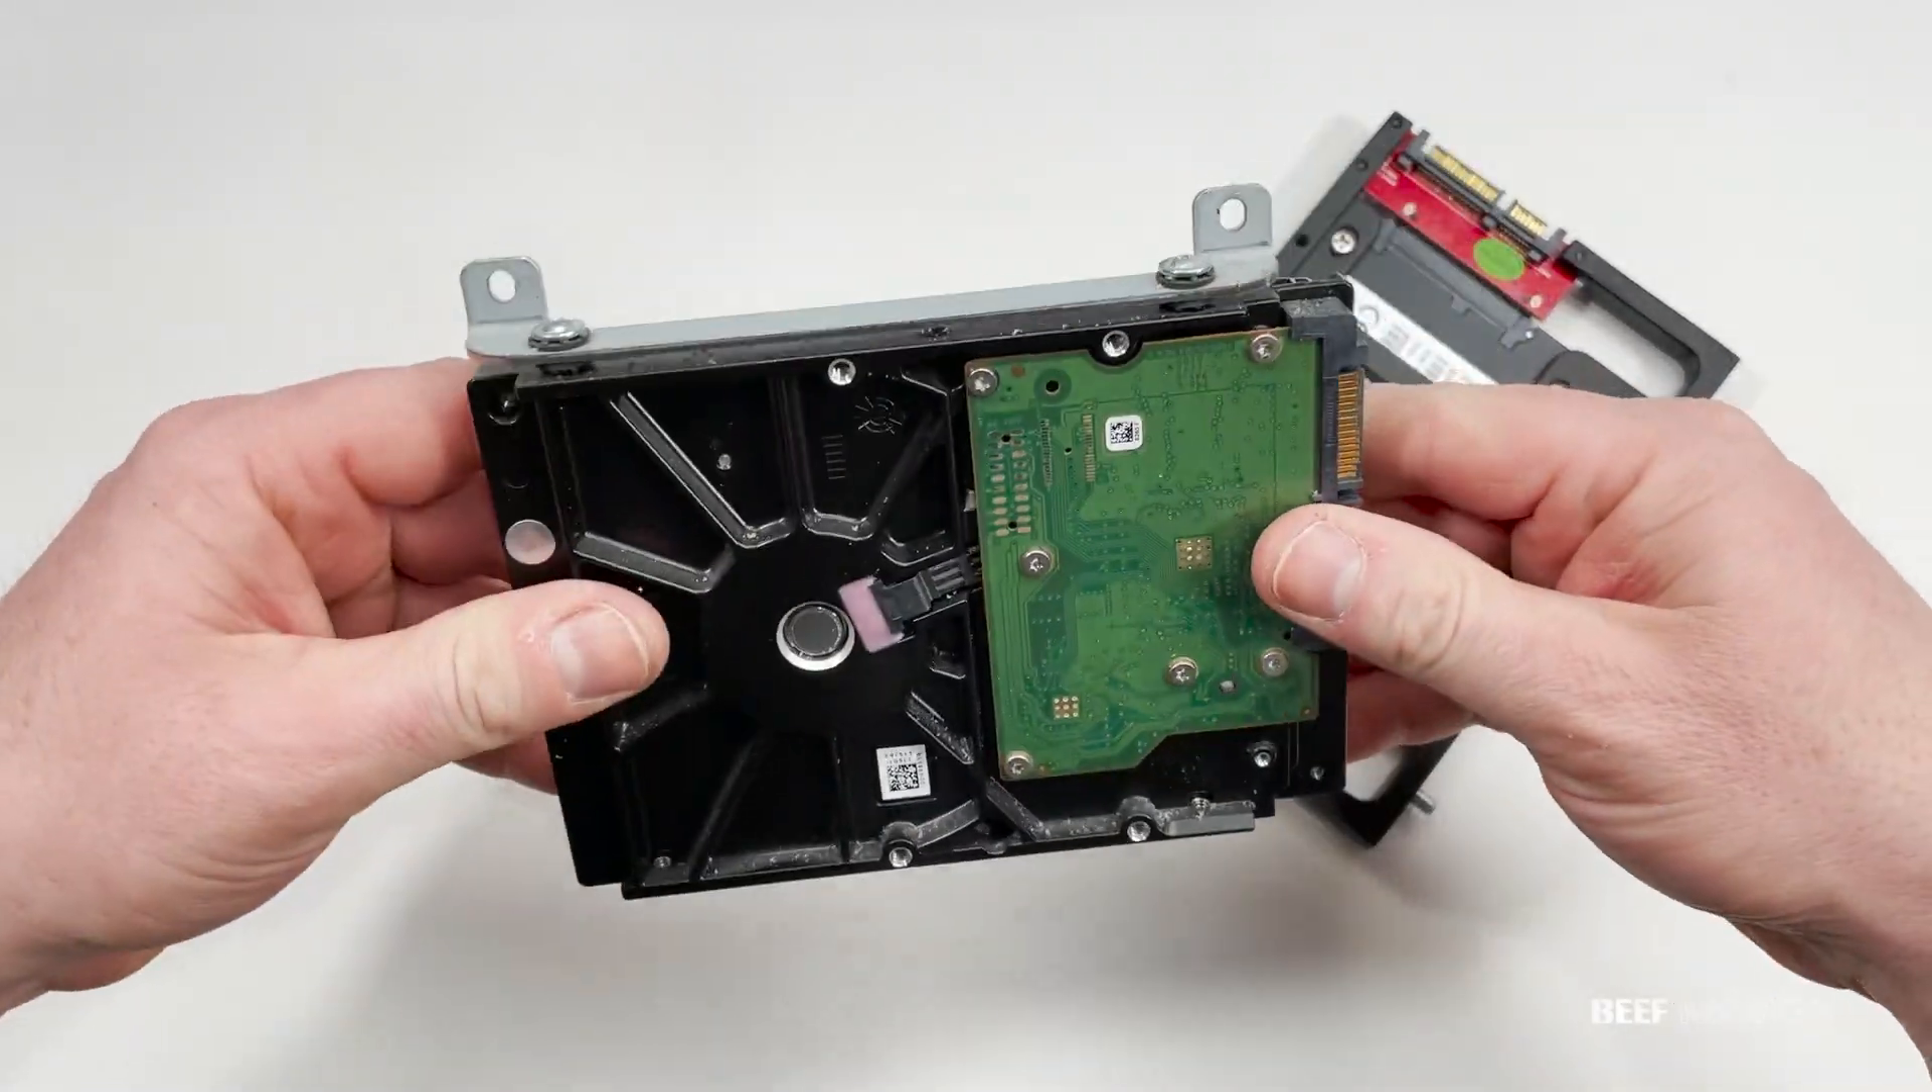There's another bracket on the old hard drive that I'll need to remove.